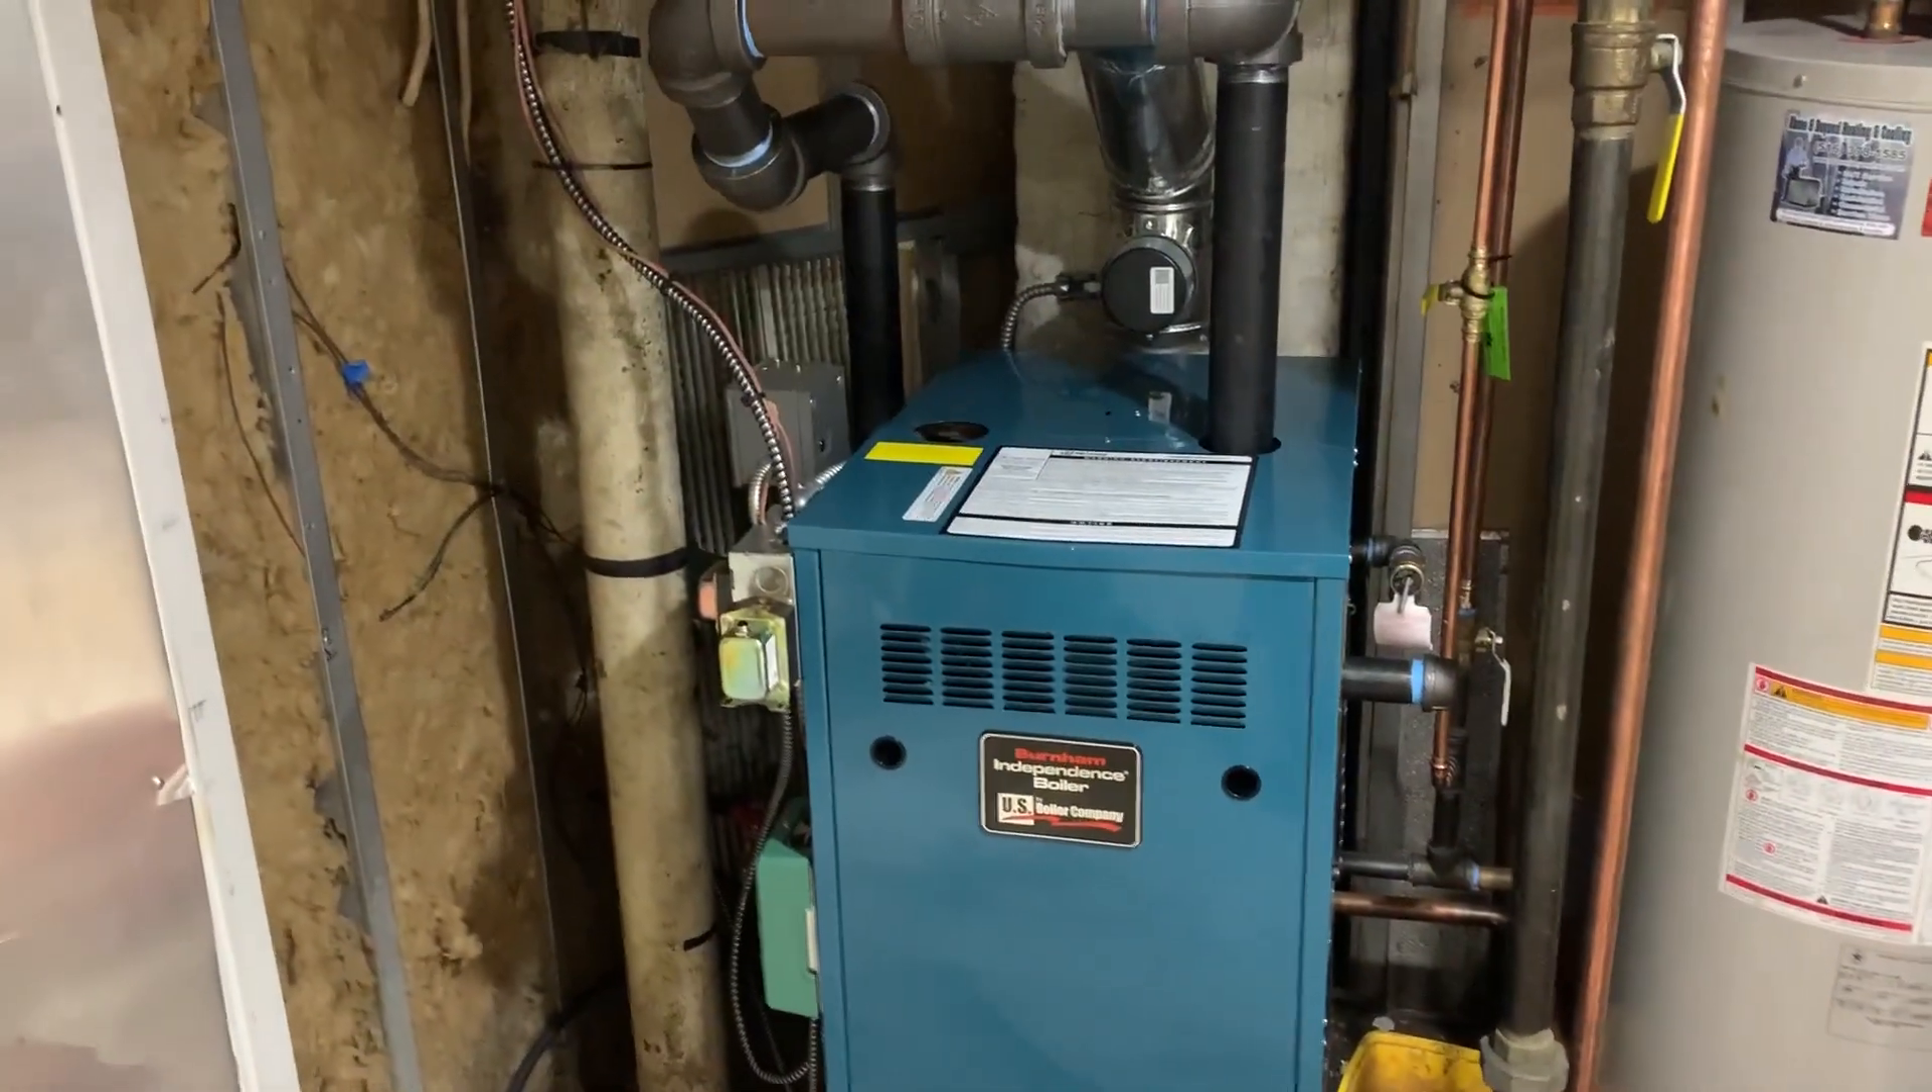We just finished up this Burnham Independence IN -405 ,000 BTU boiler.